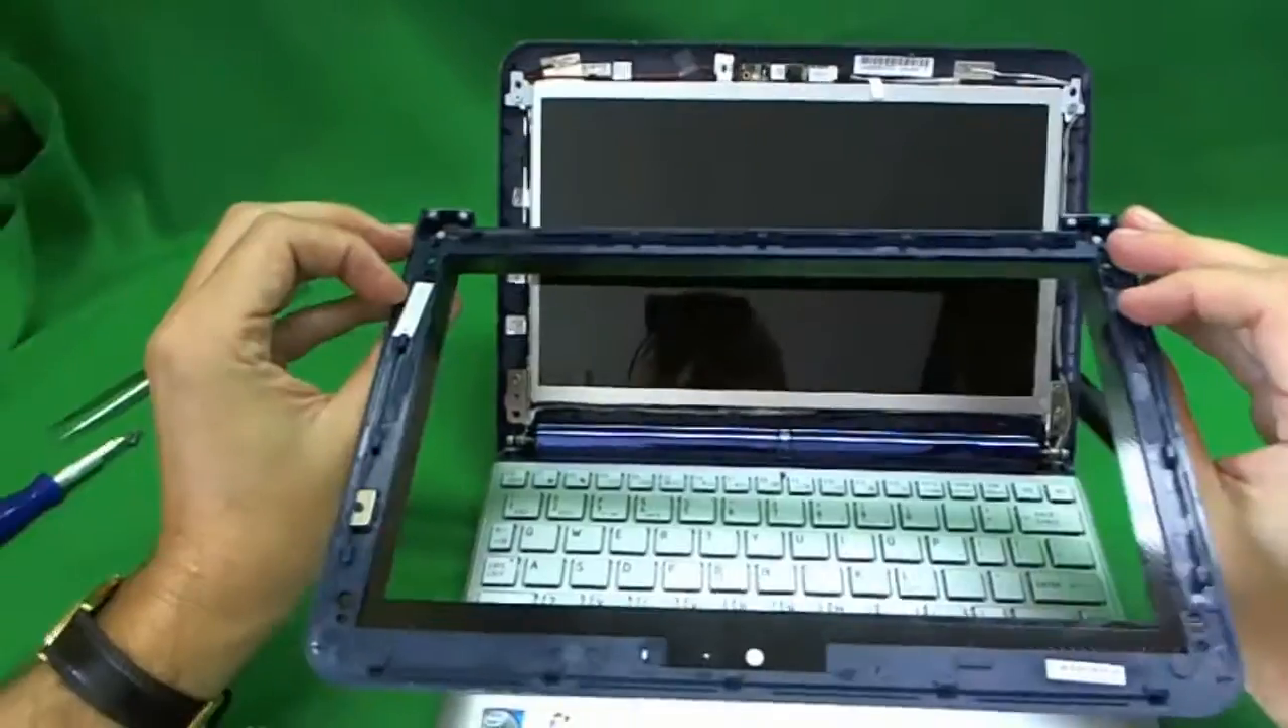Alright, so the plastic frame came off in one piece, safe and sound.